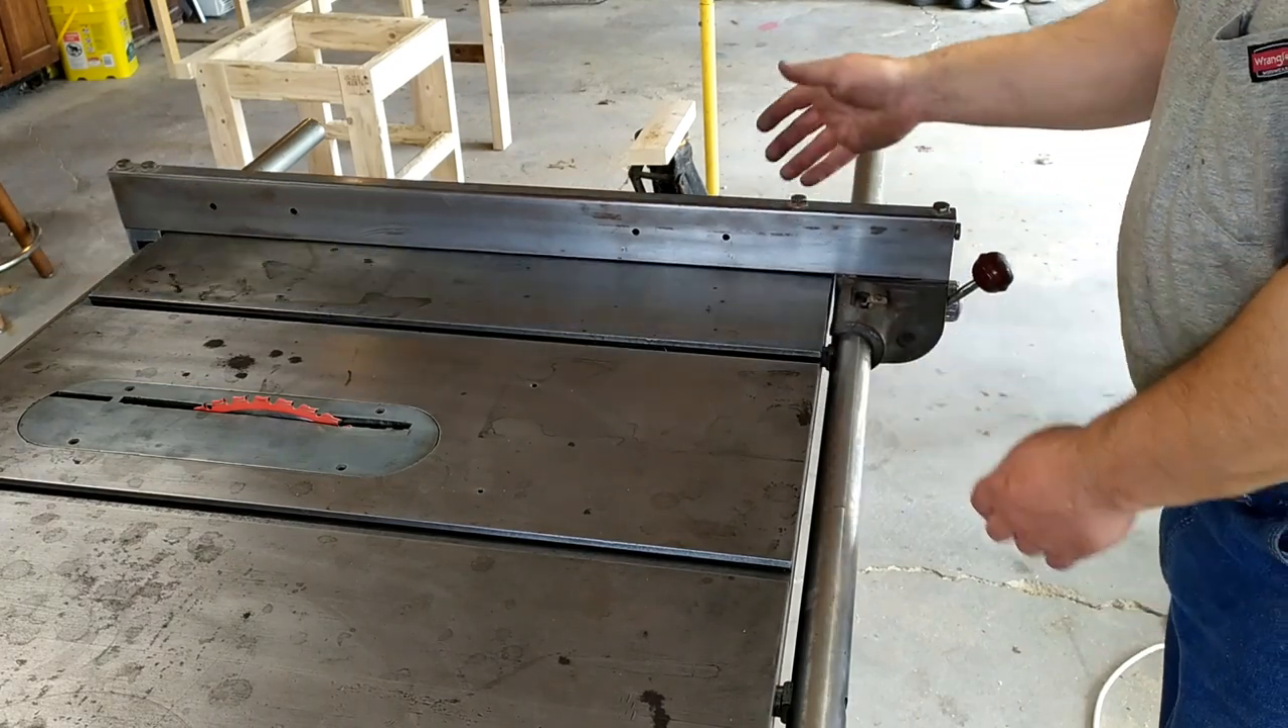Here's the fence installed.